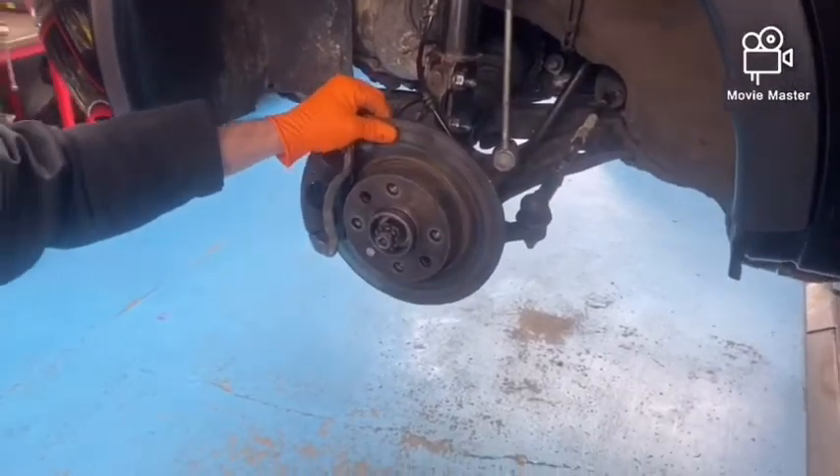So now that we've got the brakes back together we've just got to put the wheel back on.